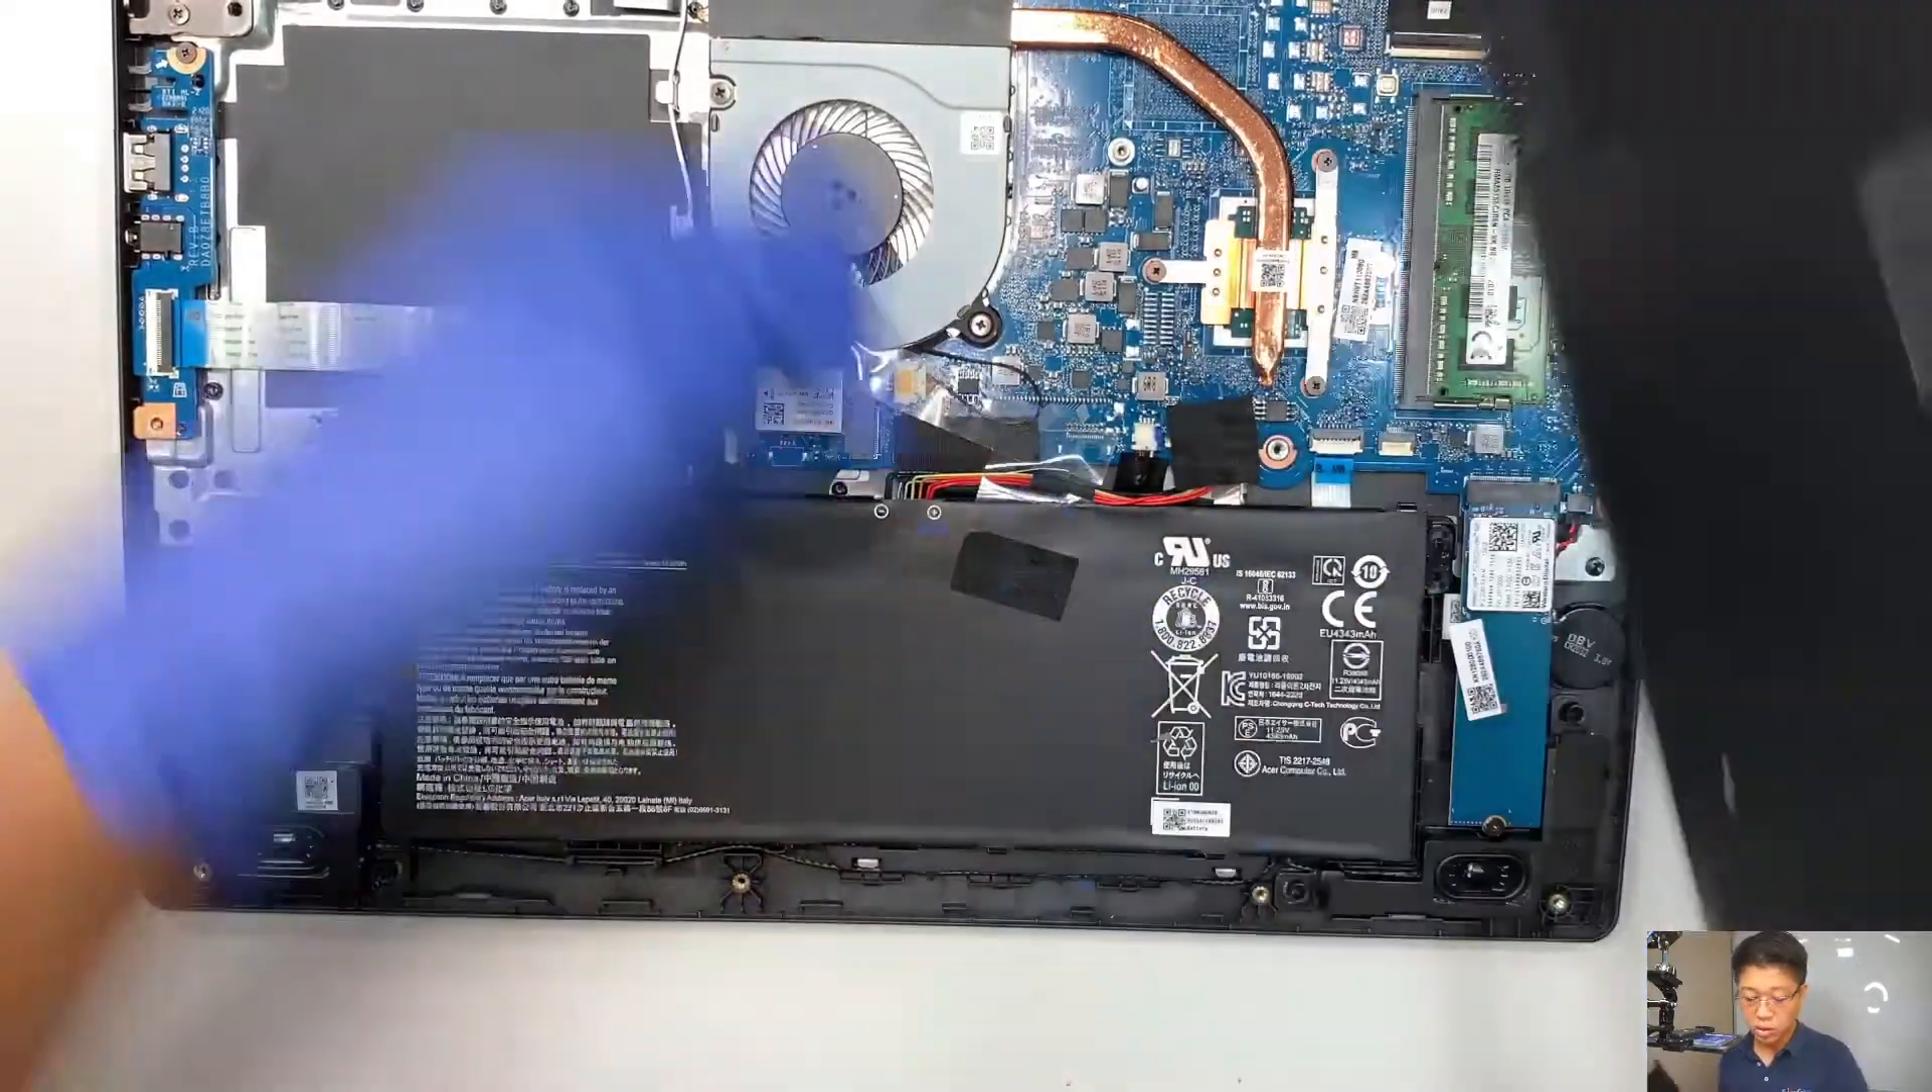So there you have it. I just removed the back cover.